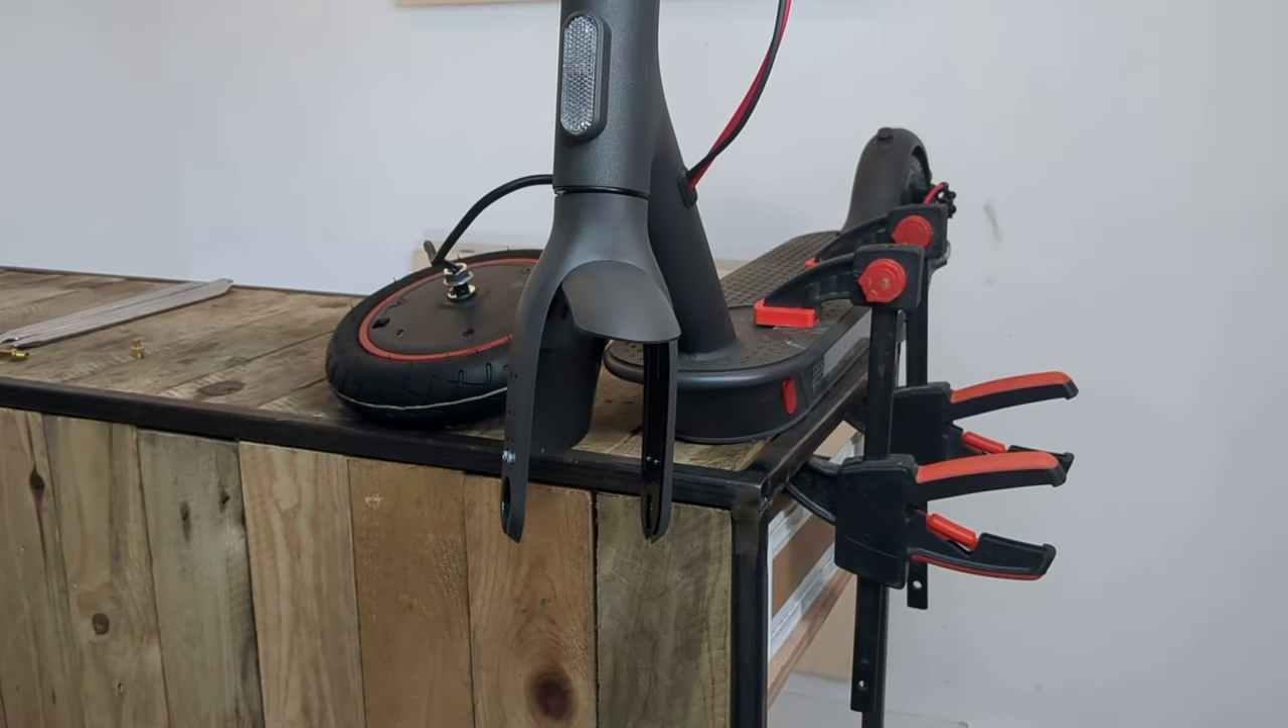Jetzt müssen wir nur noch das Vorderrad wieder an unserem Xiaomi Scooter befestigen.